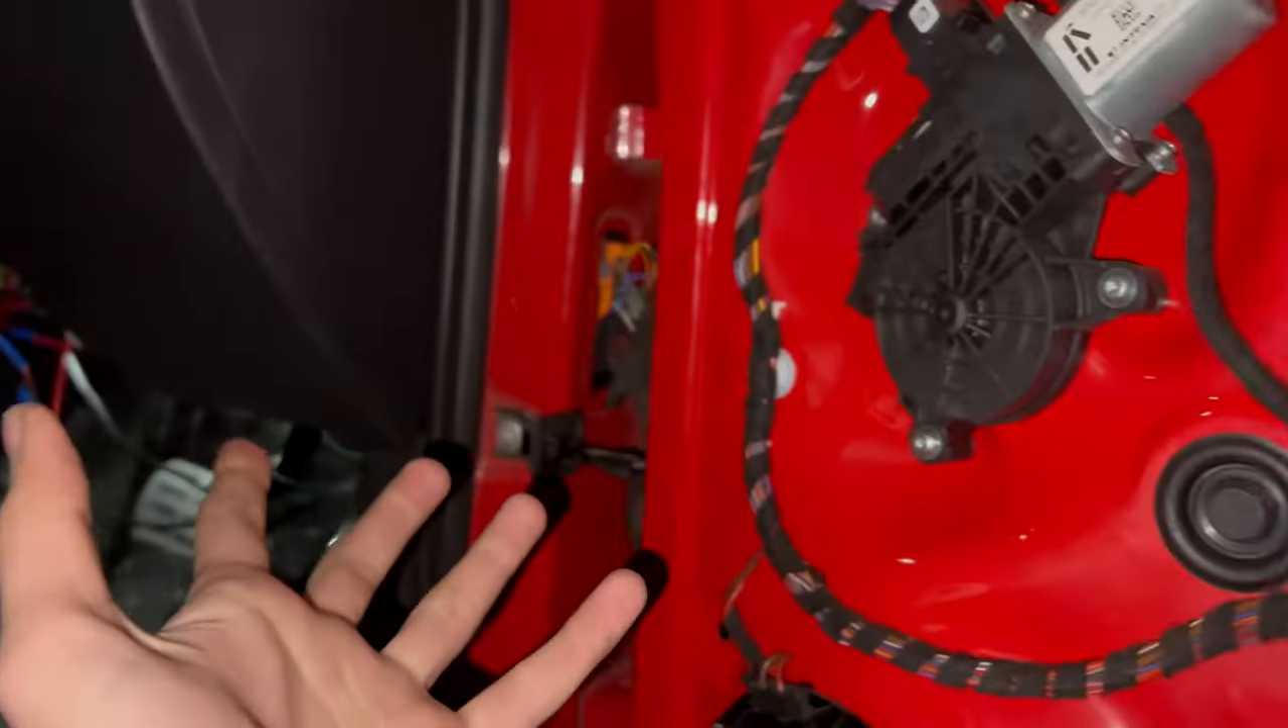I haven't put everything back together. The connectors are still open.